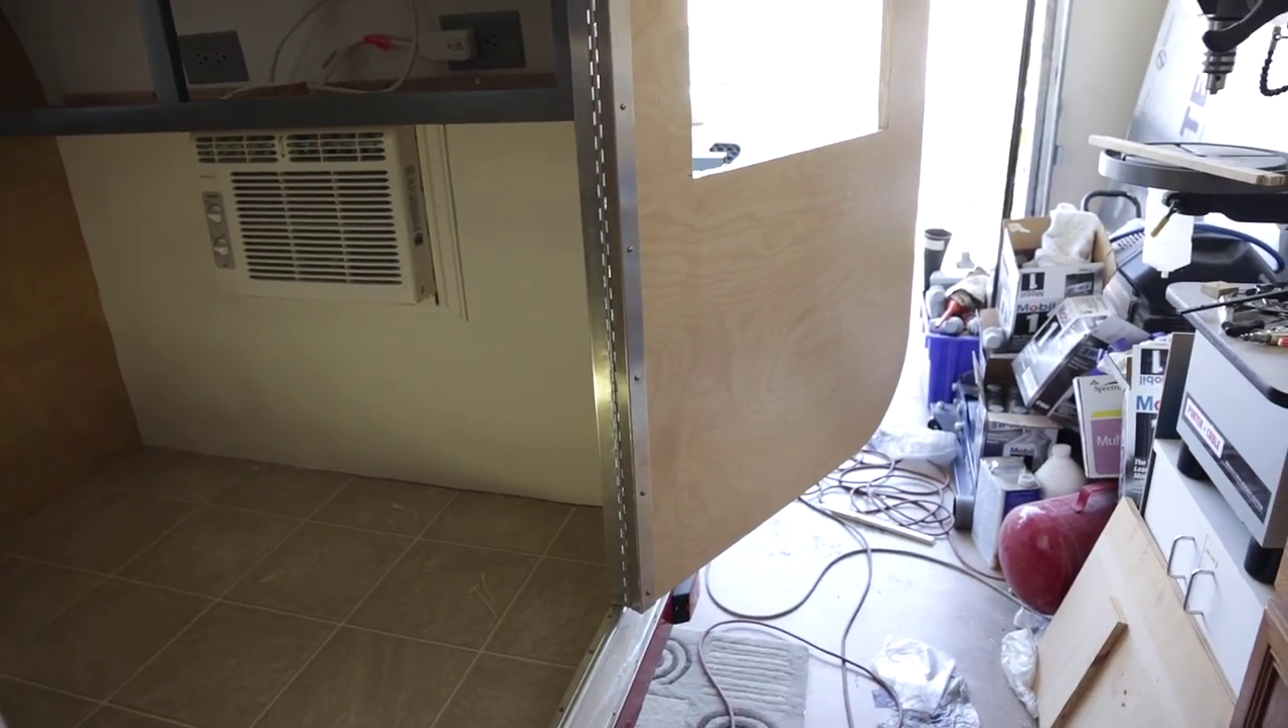And you can see we got the door on, that's our offset piano hinge.